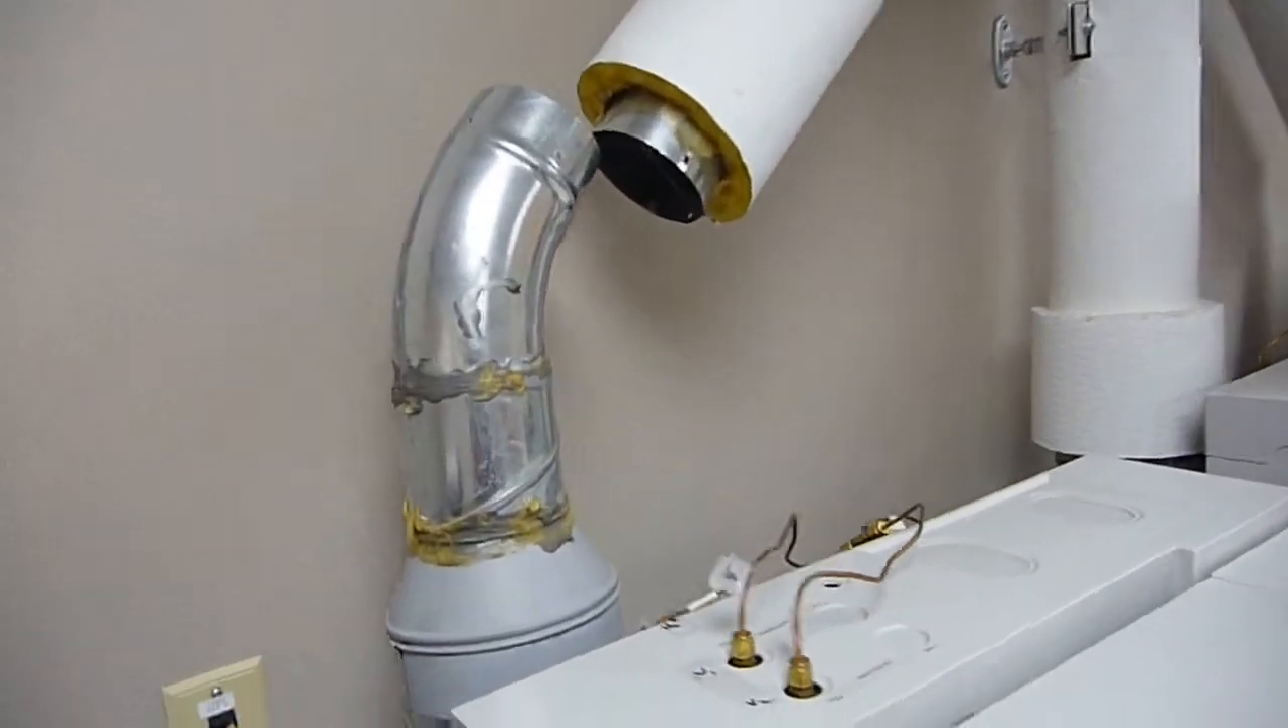This is the existing oven hot air deflector exhaust, partially disassembled and with a, with a gap here.